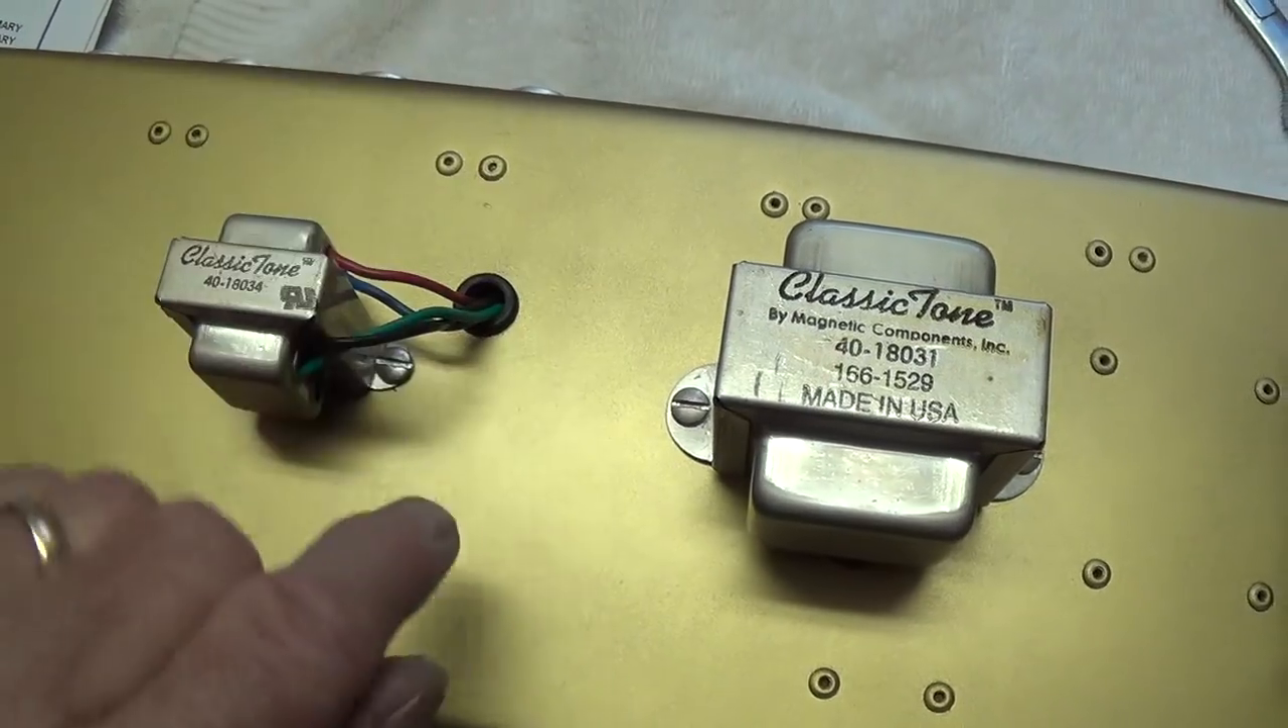The wires are running through those protective grommets.